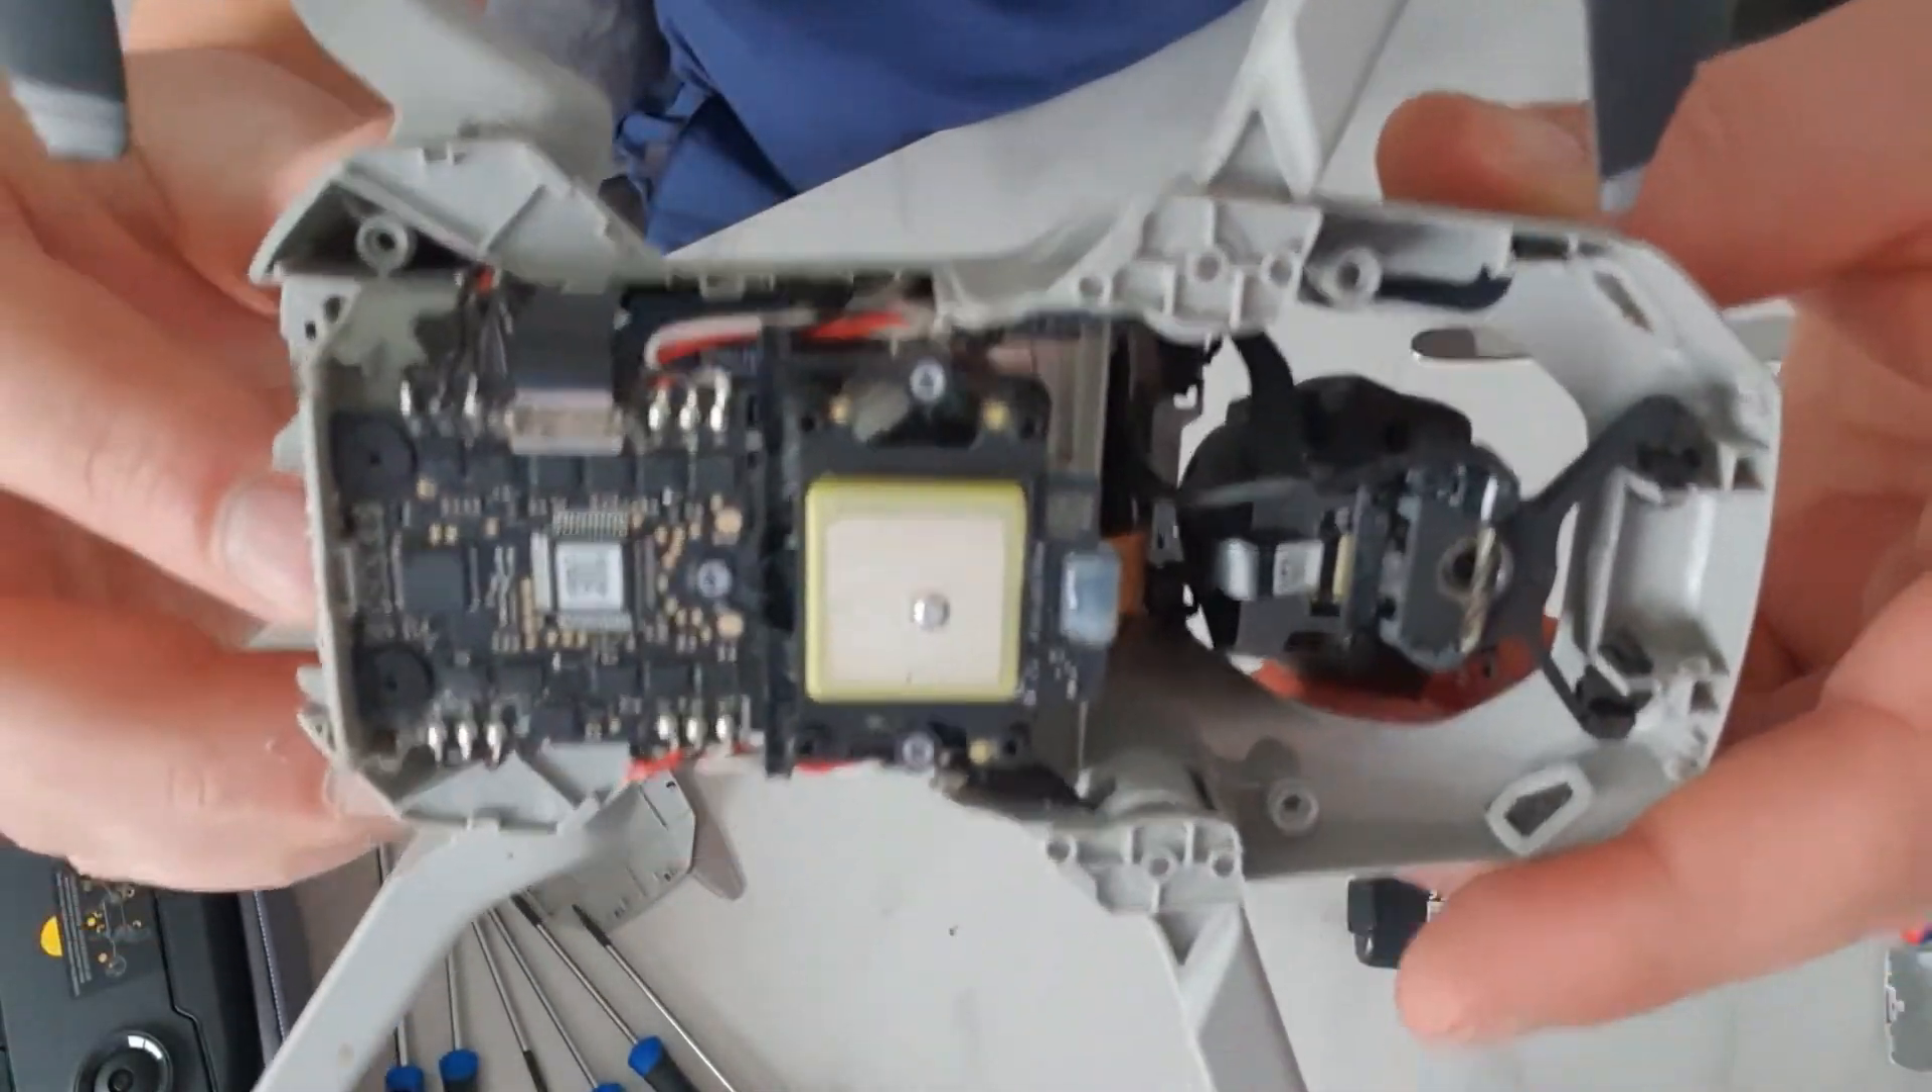And there we go. Top of the drone is off.